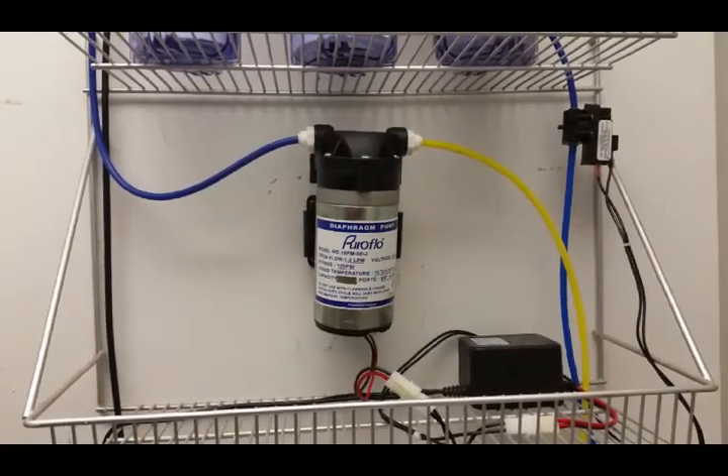So now I've got the pump all connected goes to the RODI inlet.